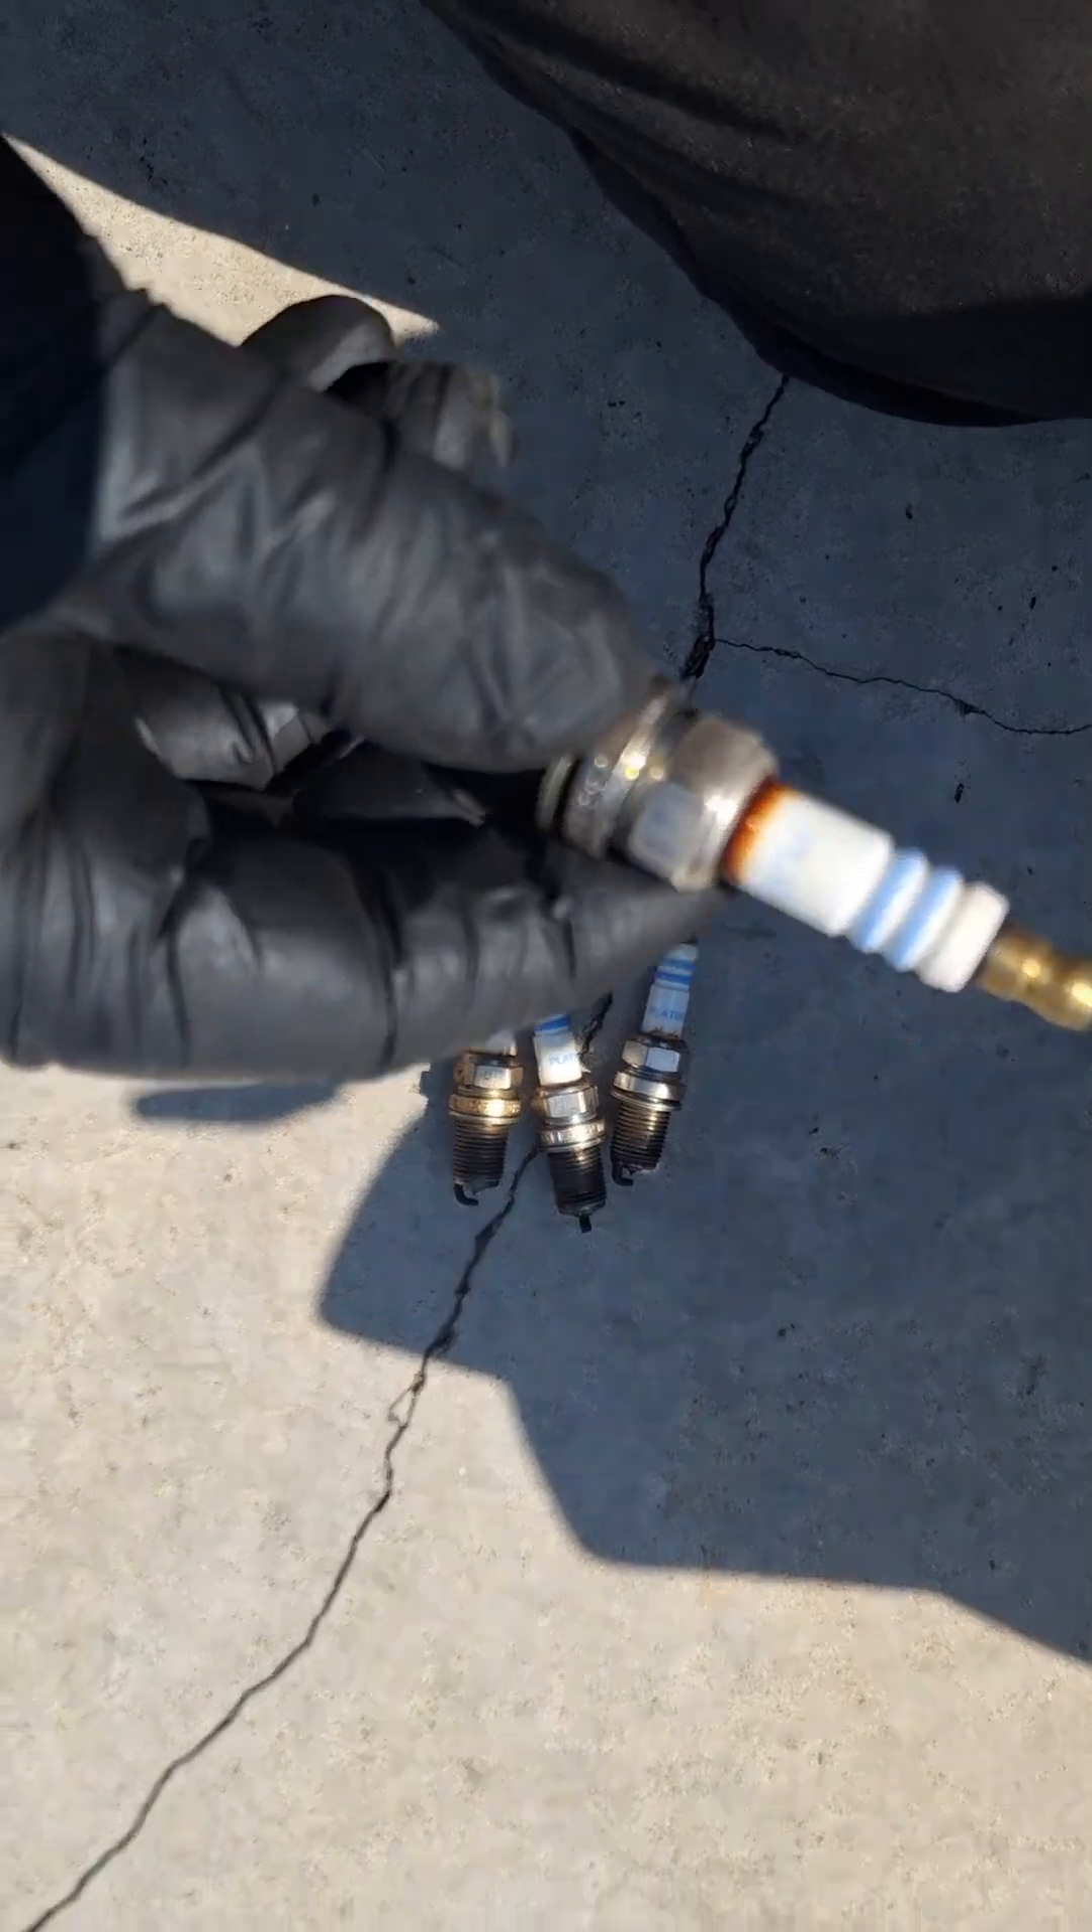So here I have all four spark plugs removed and this is a Bosch spark plug.